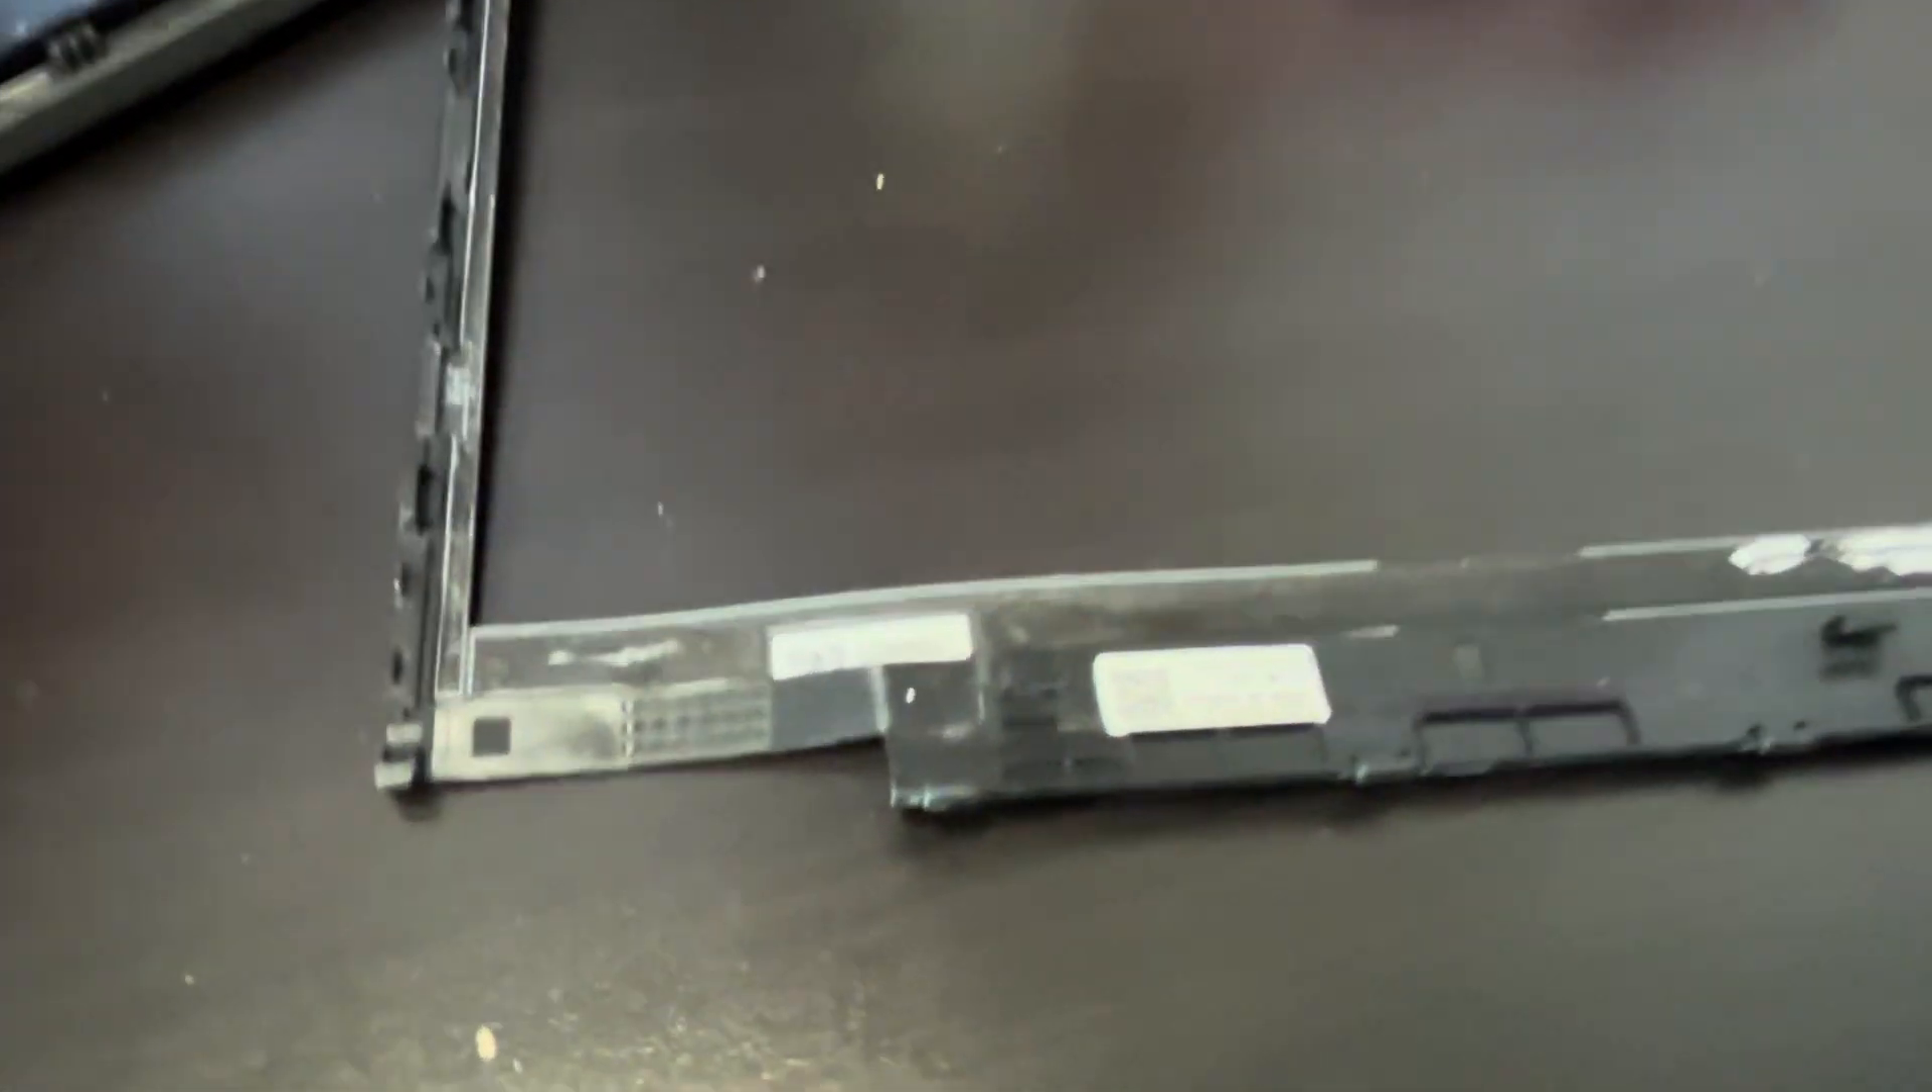Alright, so the front bezel is out.